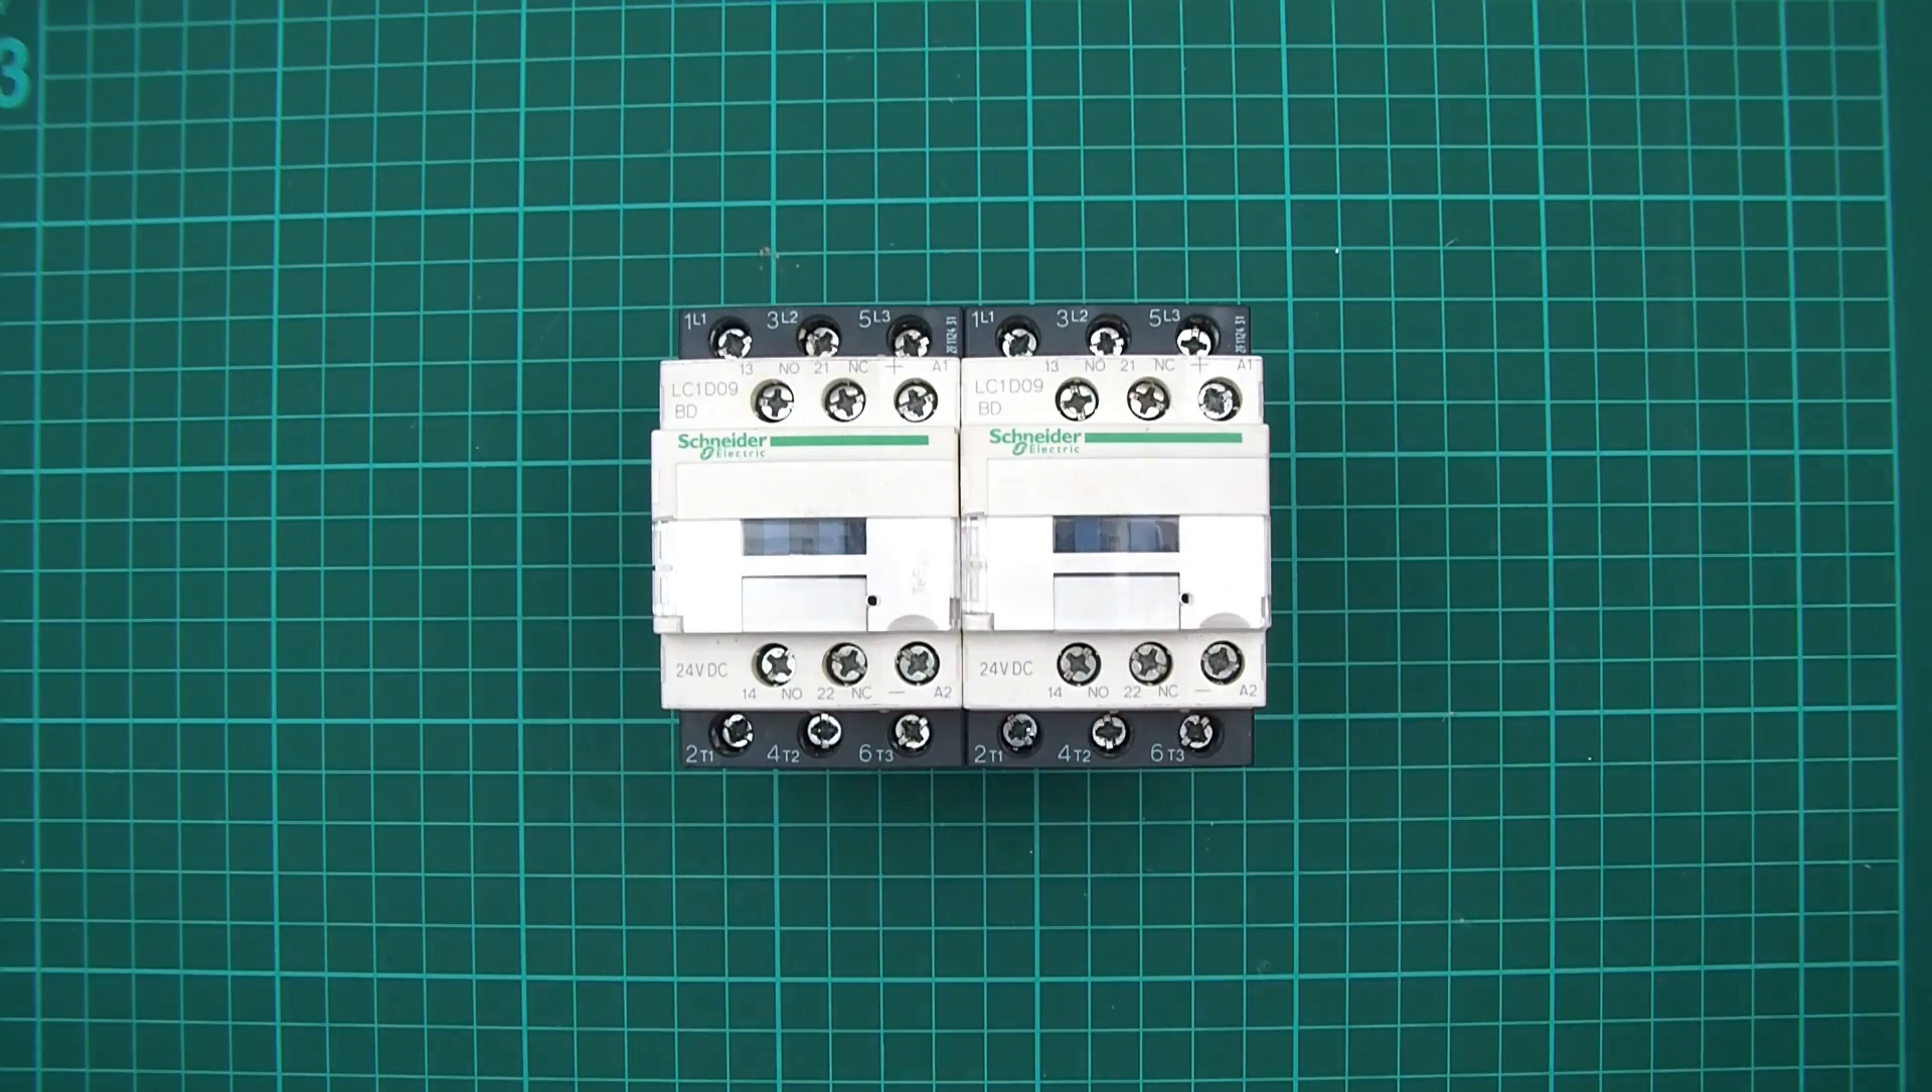Anyway, so that's the contactors put together.